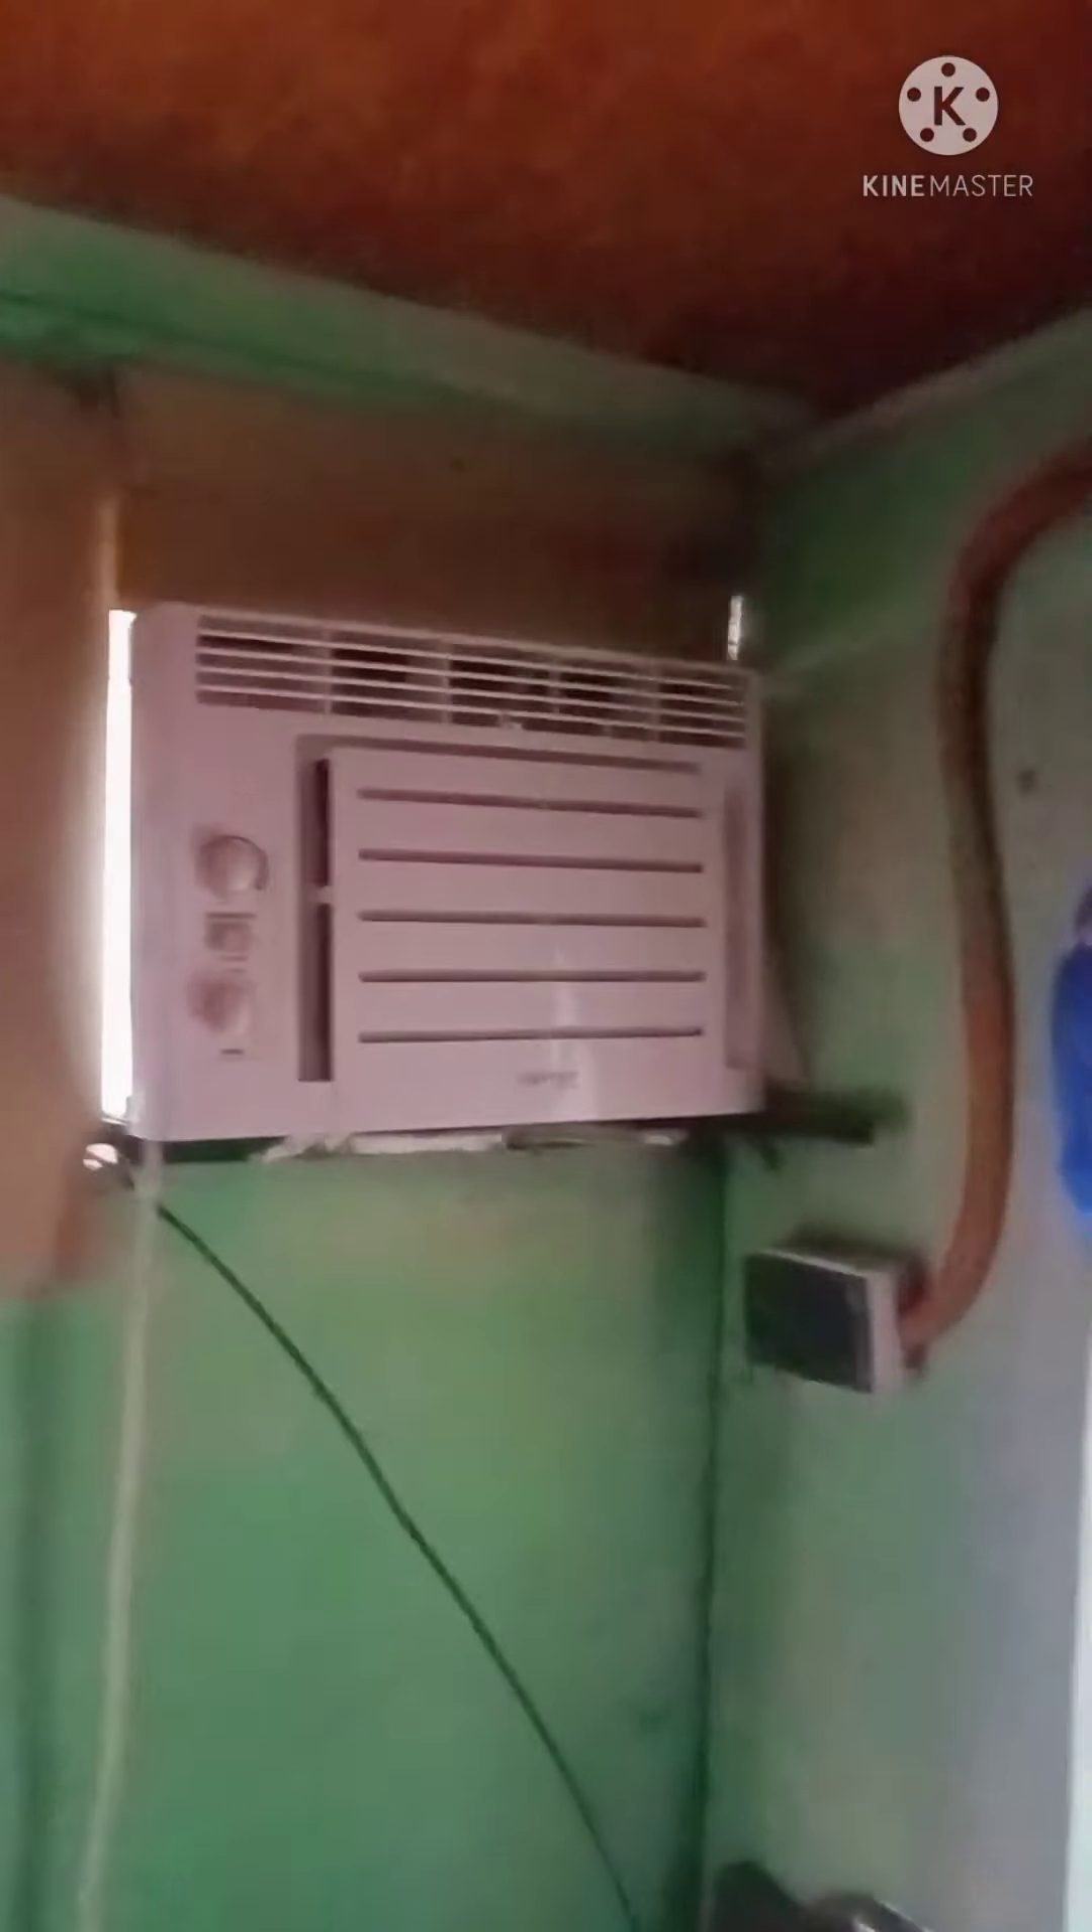Ayan guys nailagay na natin yung aircon.